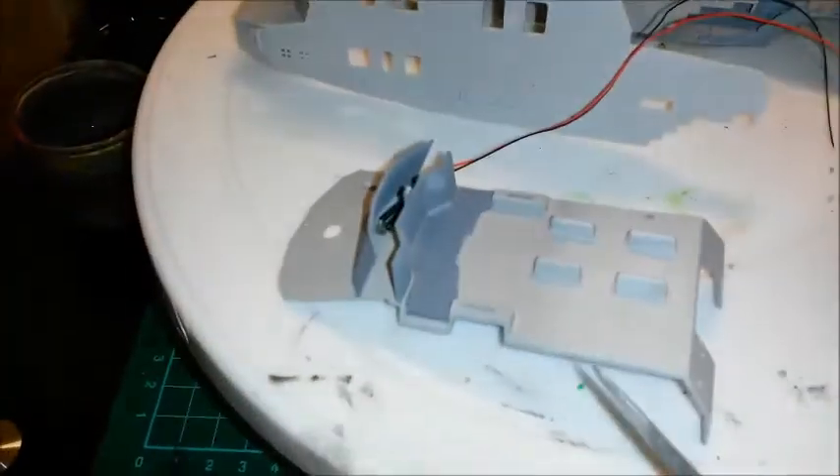I've started work on the roof, ready to mount it into the actual superstructure.